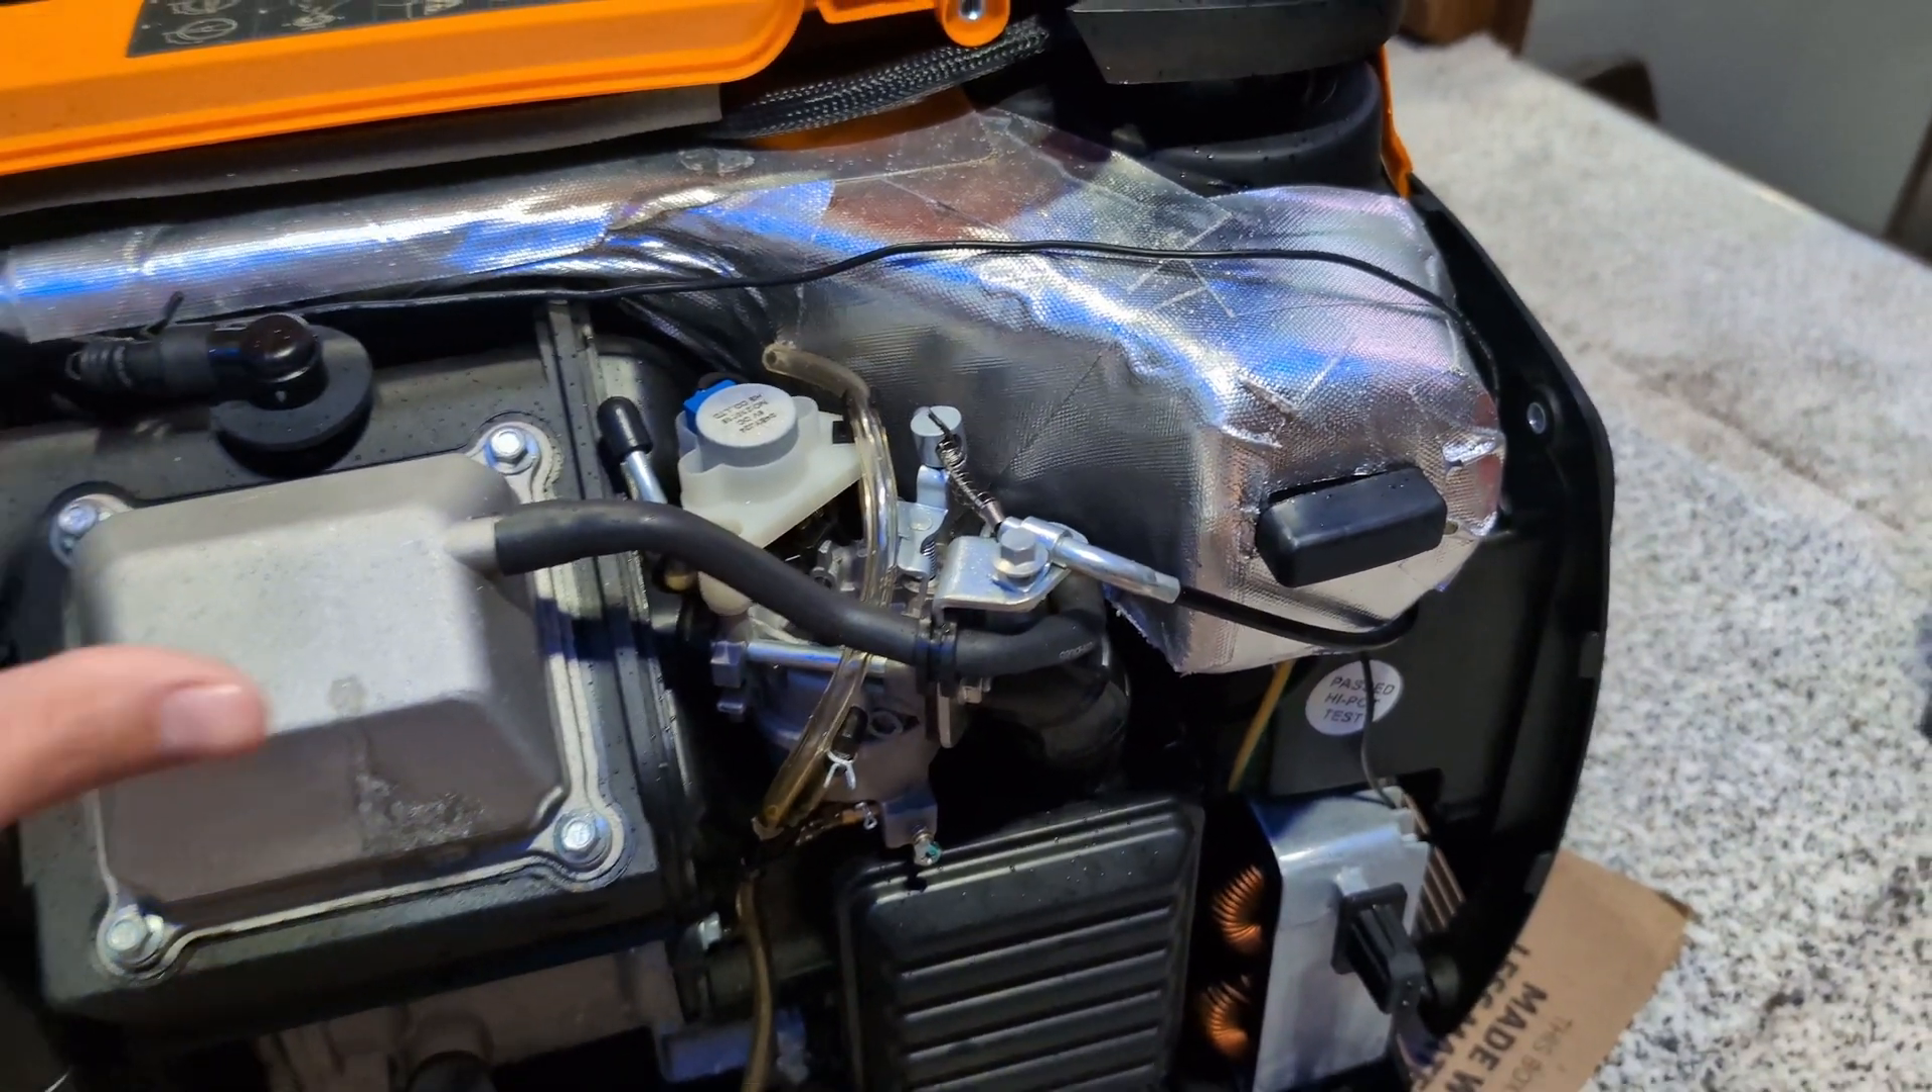So I went ahead and took the side cover off.